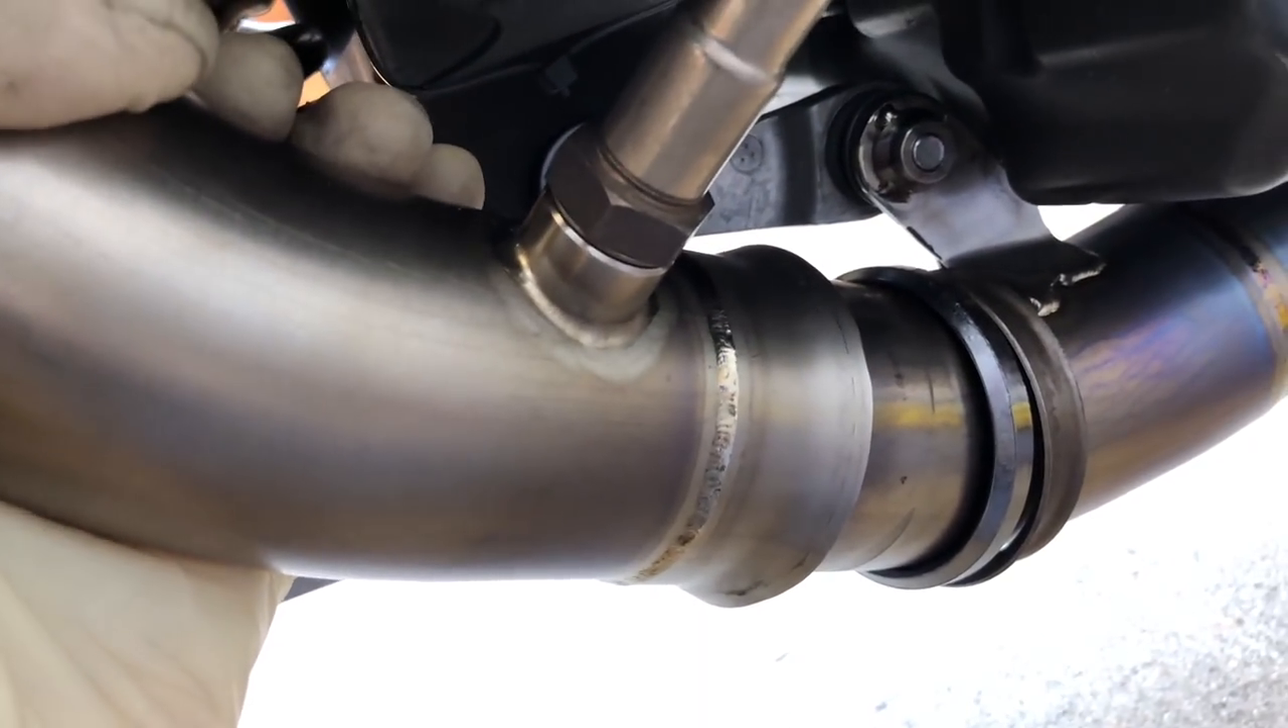The mid -pipe's not all the way on I feel like because I can push it on more.